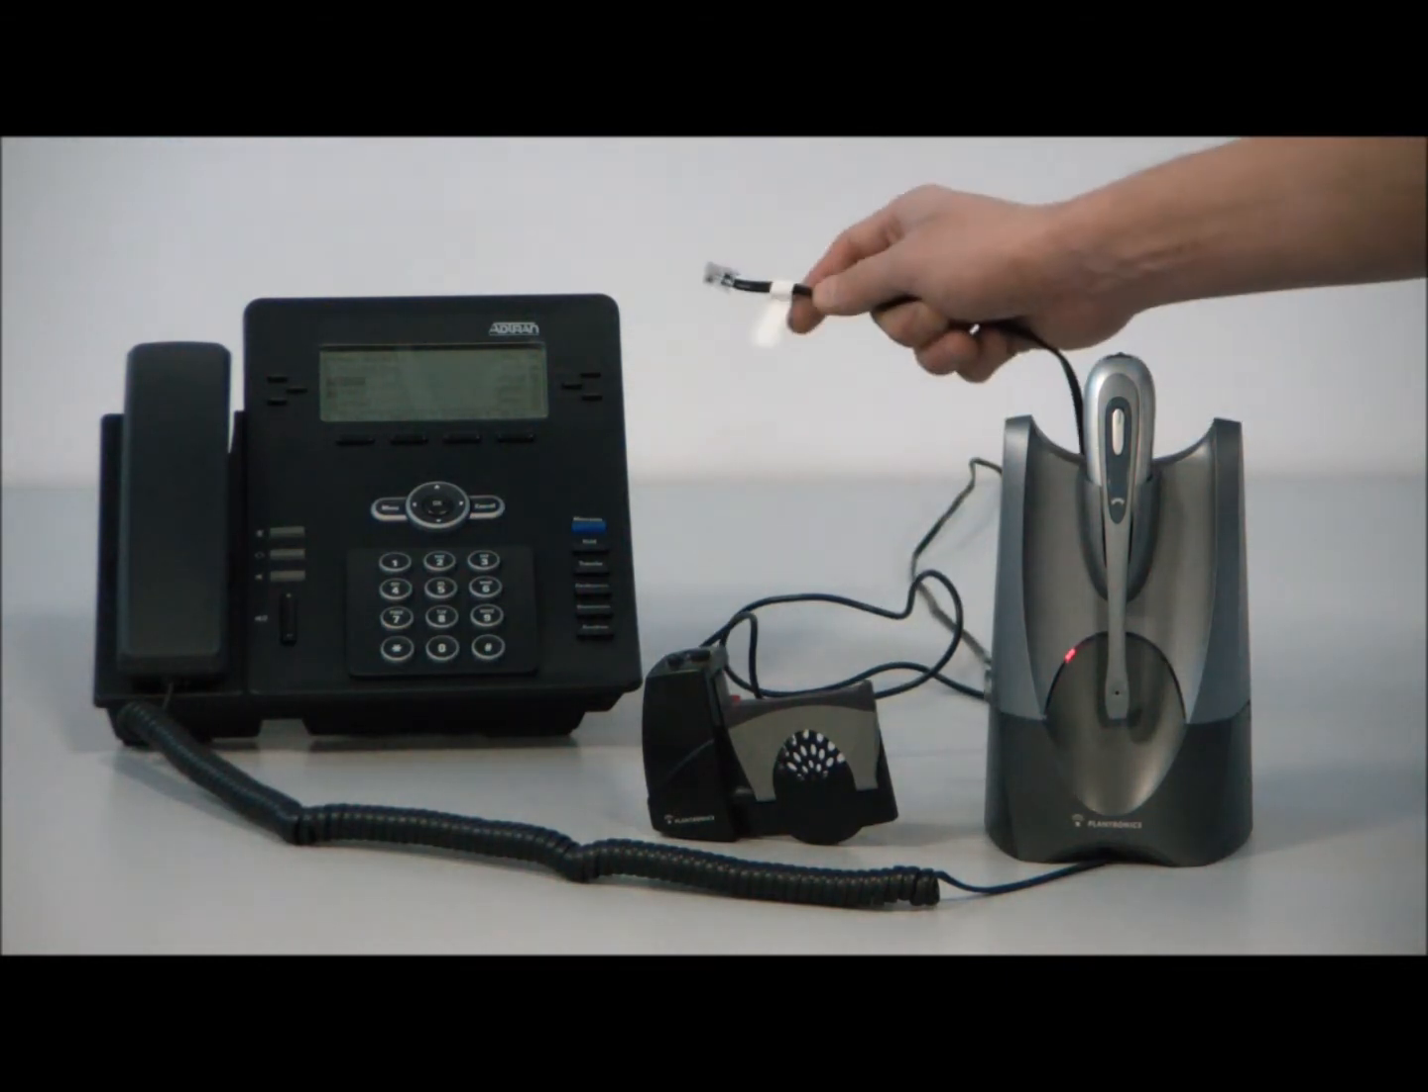You'll notice we still have the phone cord that we didn't plug into the phone.